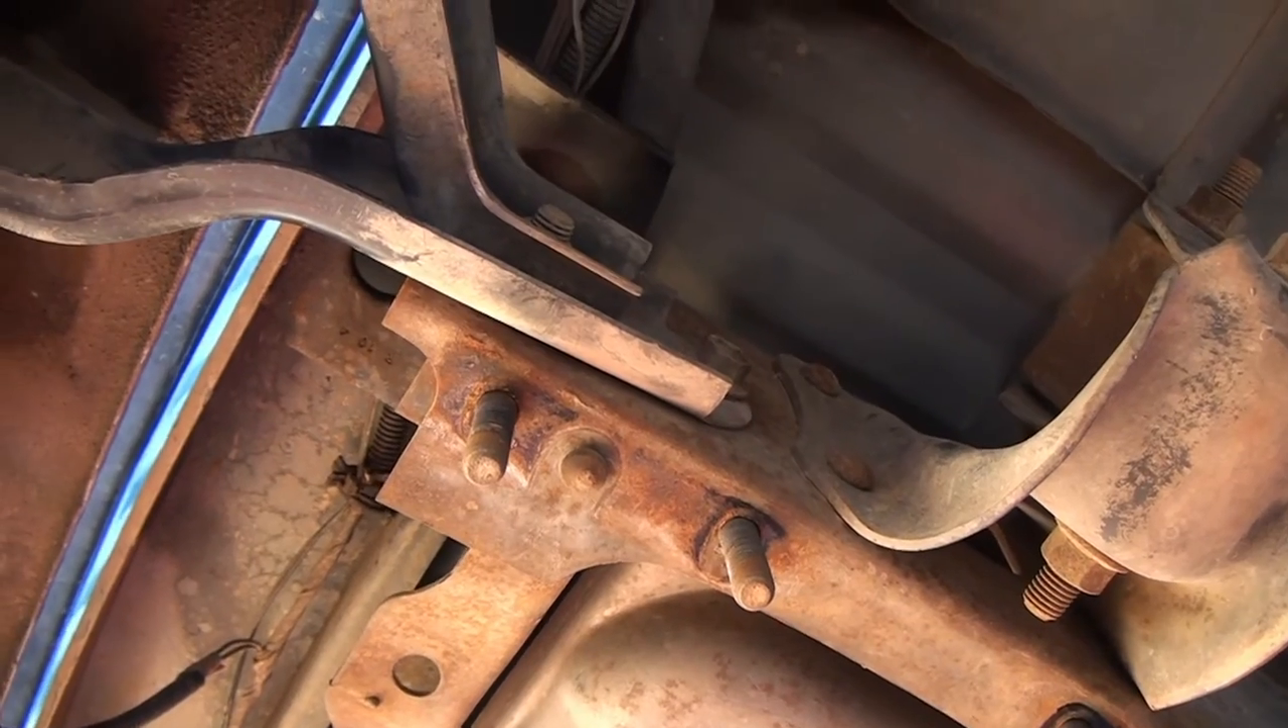These are the bolts I left hanging for the receiver hitch and I had one wire I had to cut to the trailer hitch.